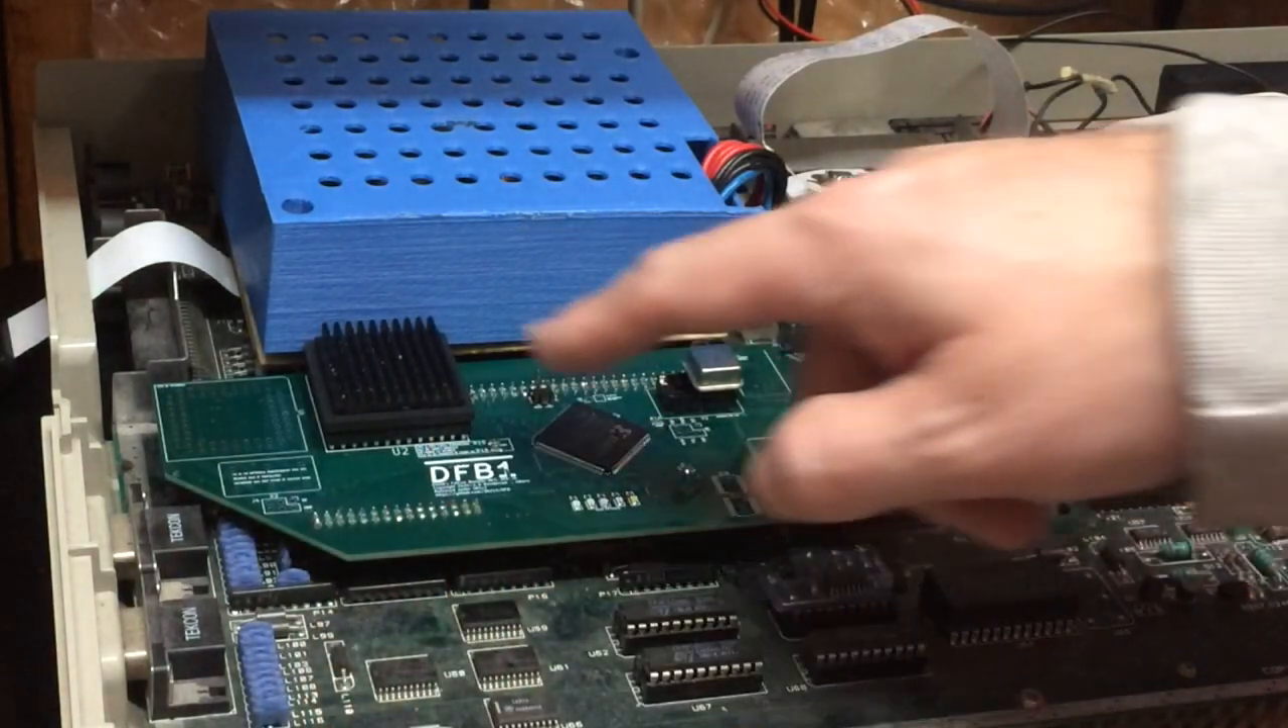Just put a protective plastic cover over the power supply. And here is the card that we've just built.